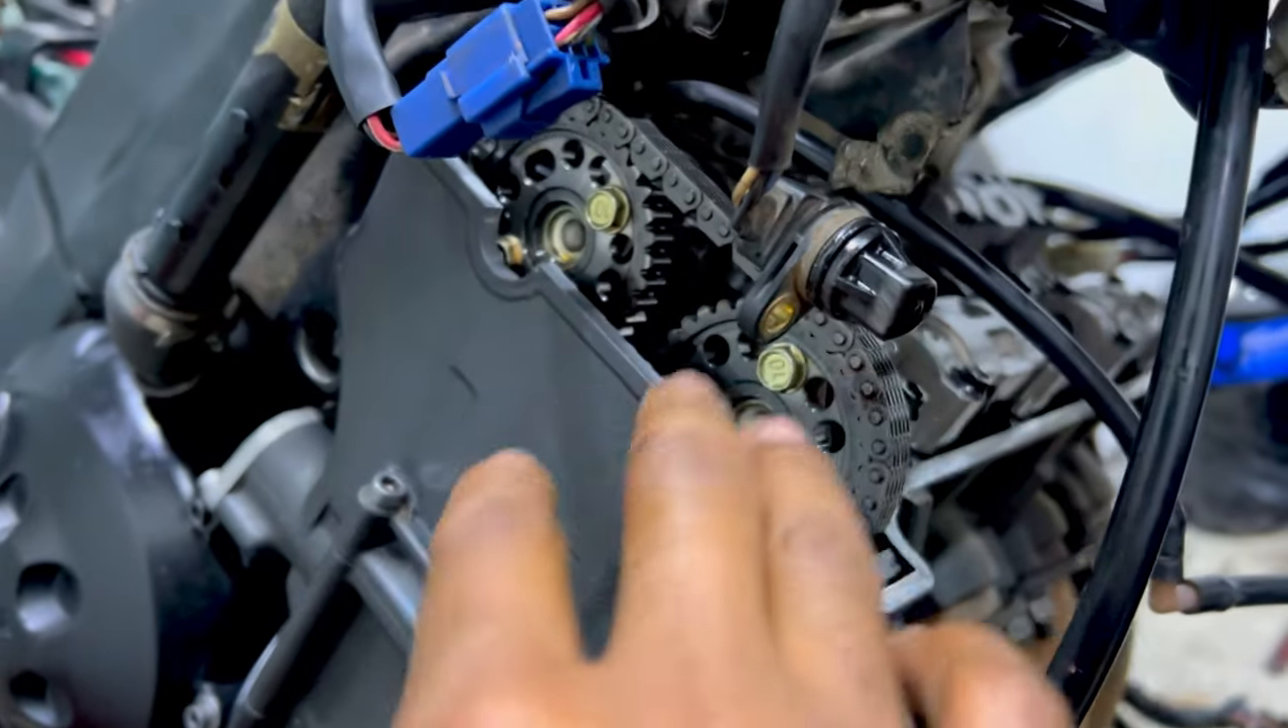Okay so we've got the timing cover off.